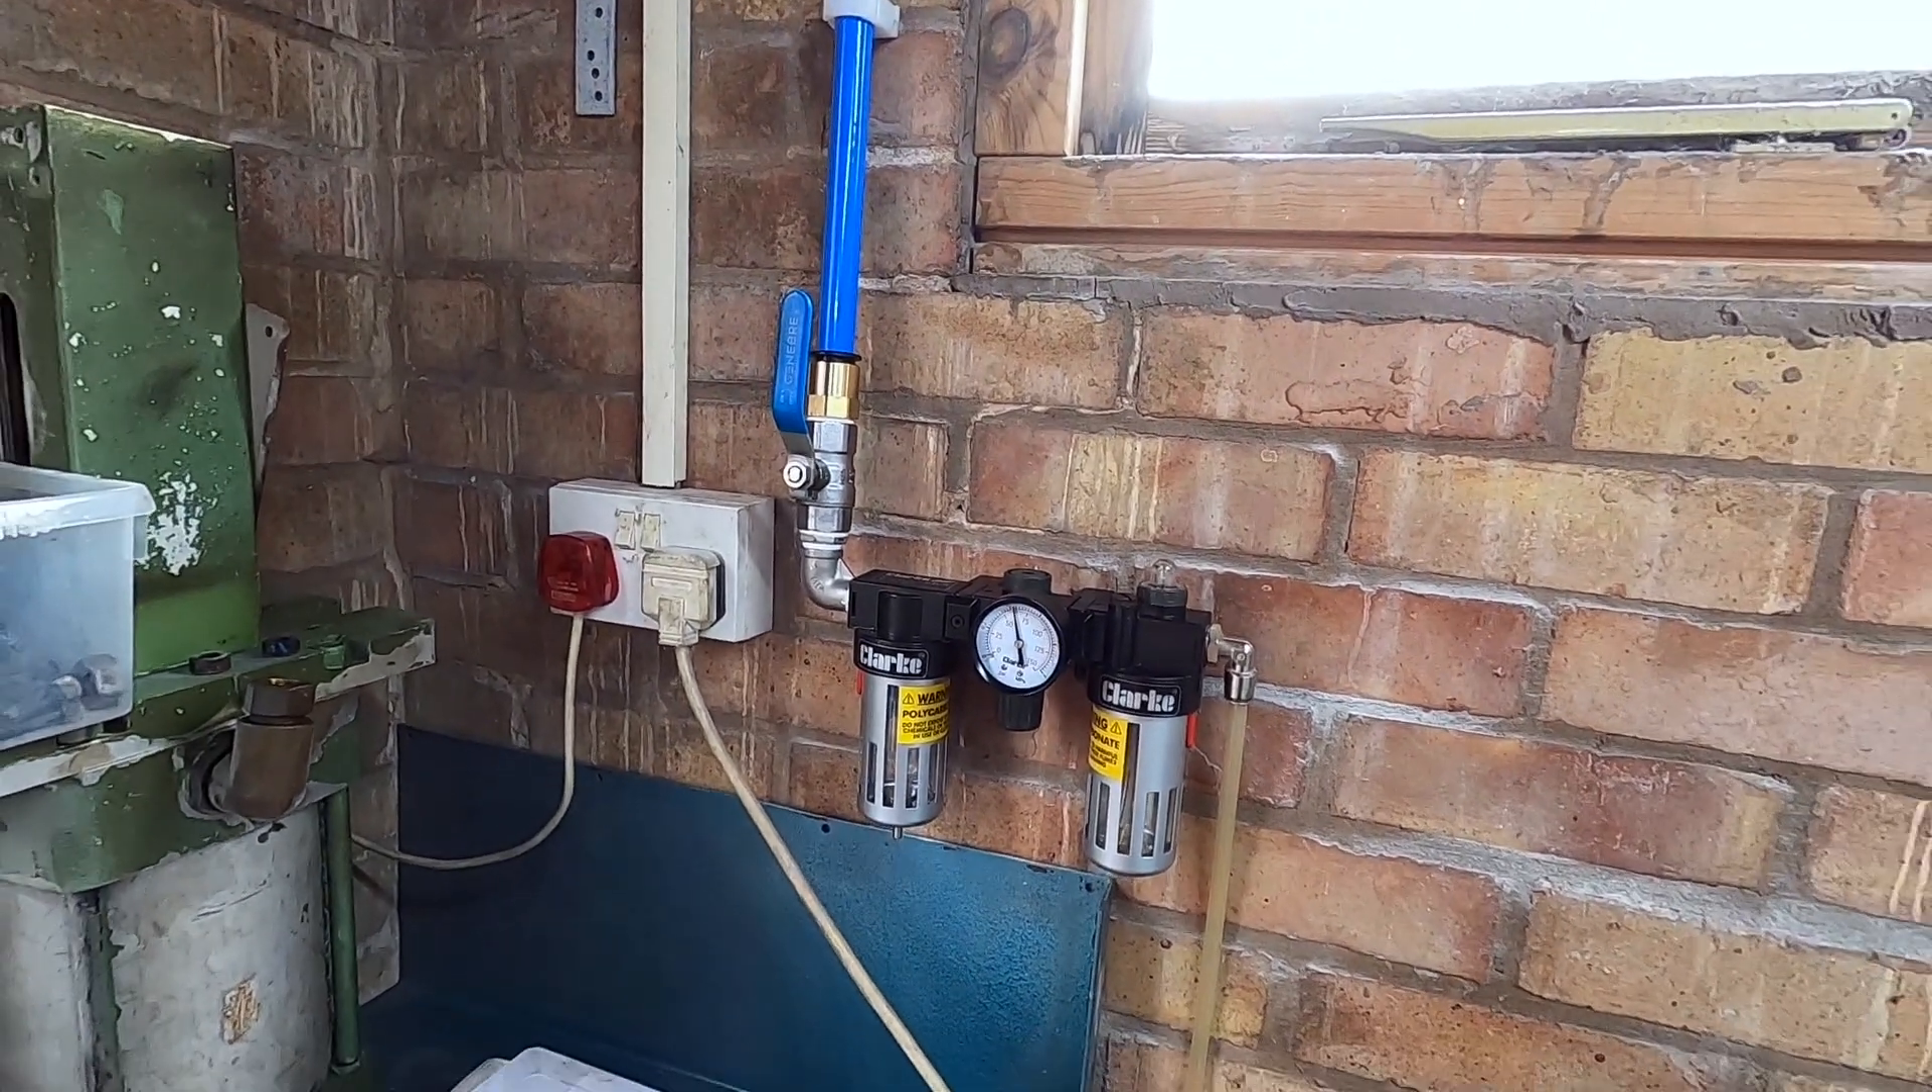We've got the water trap and the oiler screwed to the wall and all plumbed in.